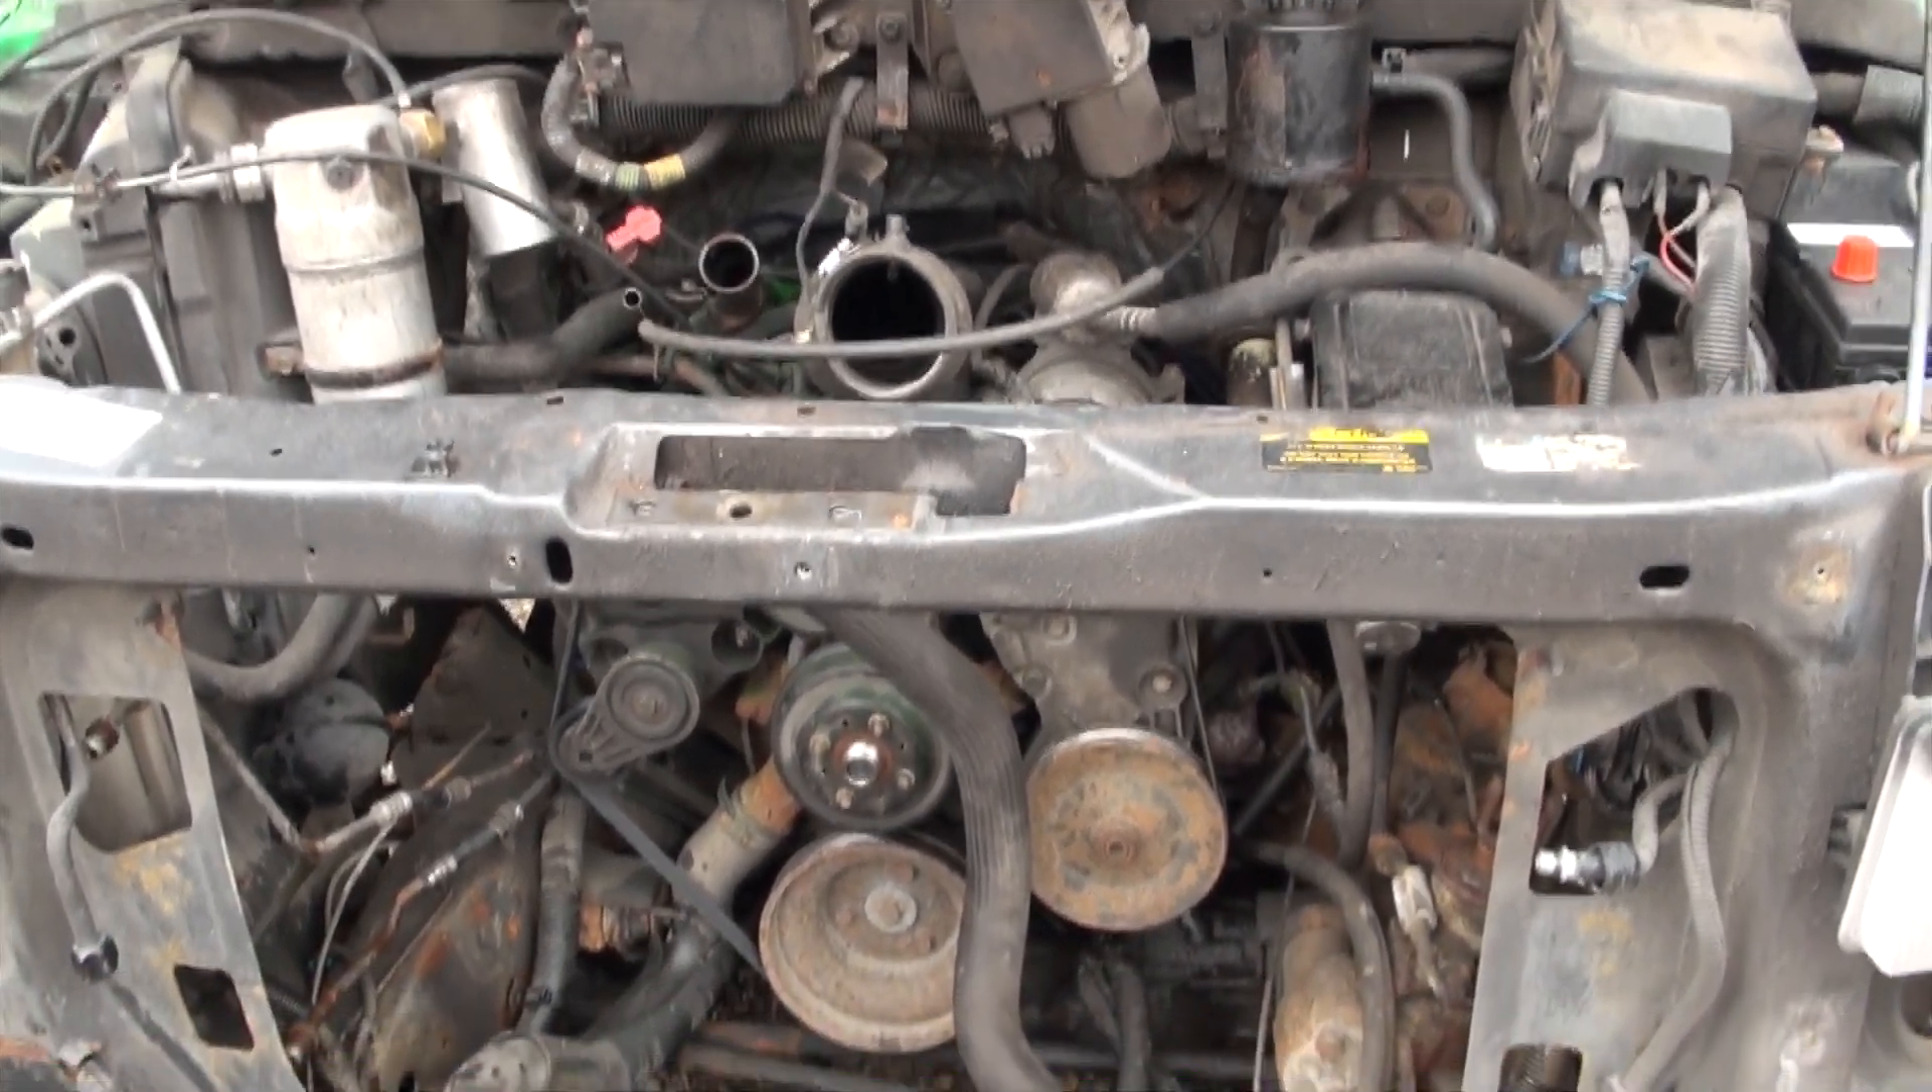Here's the front of my engine with the fan and fan shroud and rad and all that stuff removed.